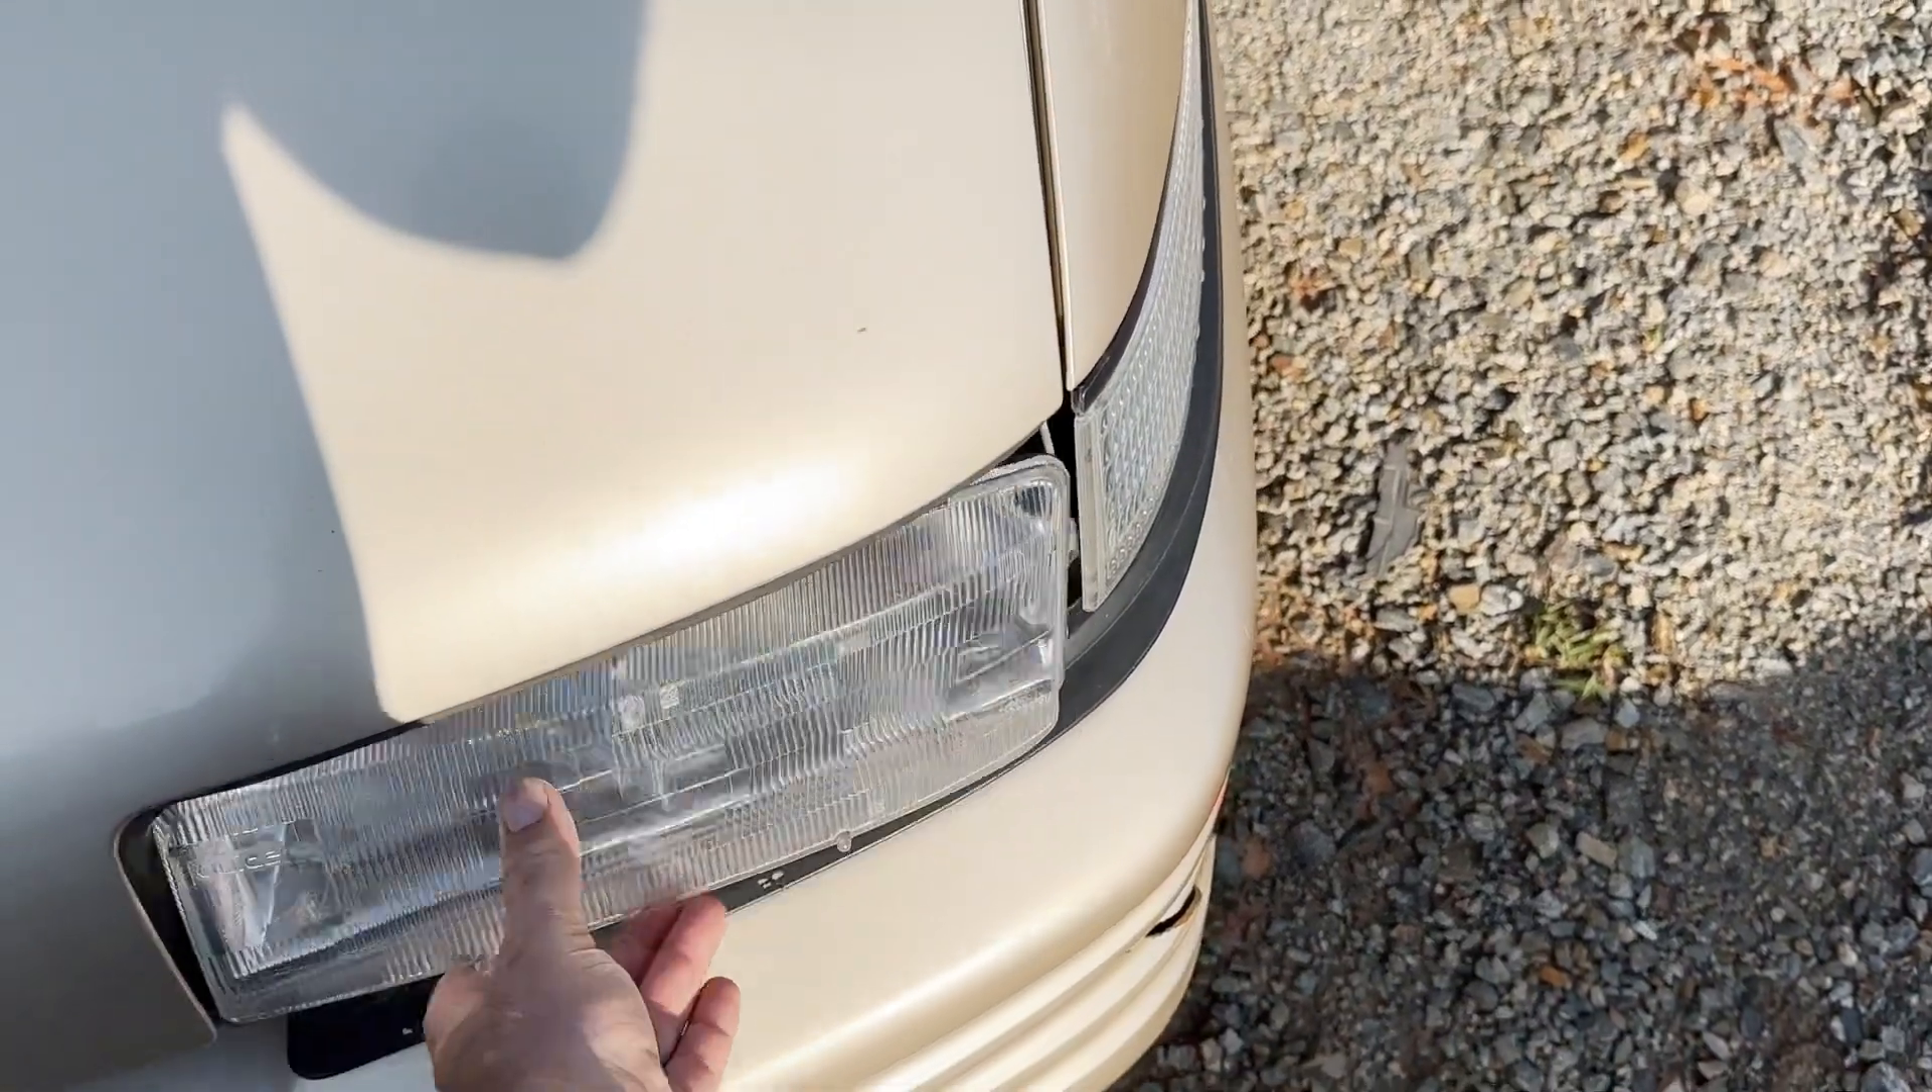This headlight here it's hanging out.